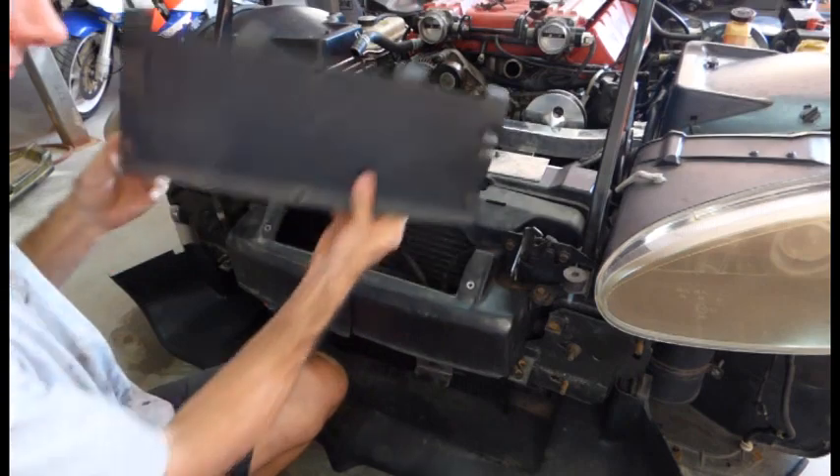With those four screws removed, this access panel can come off.